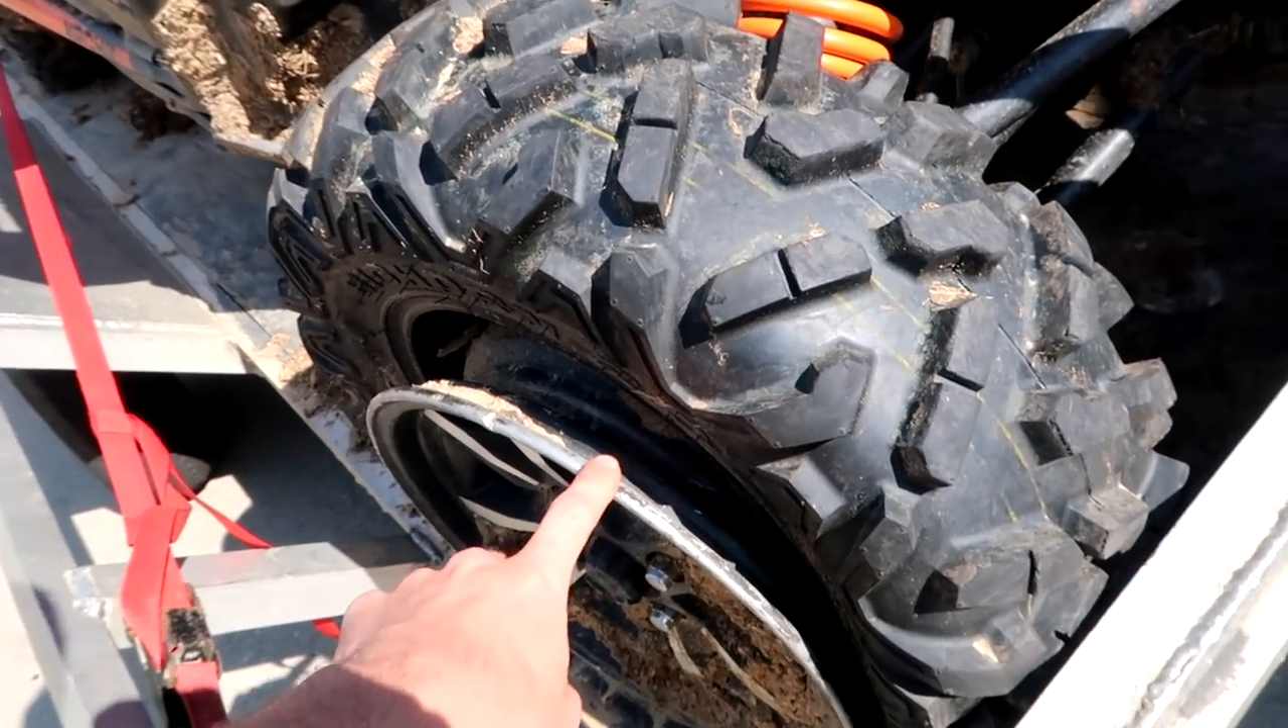So as you can probably see, Crush's tire isn't on the rim right now.